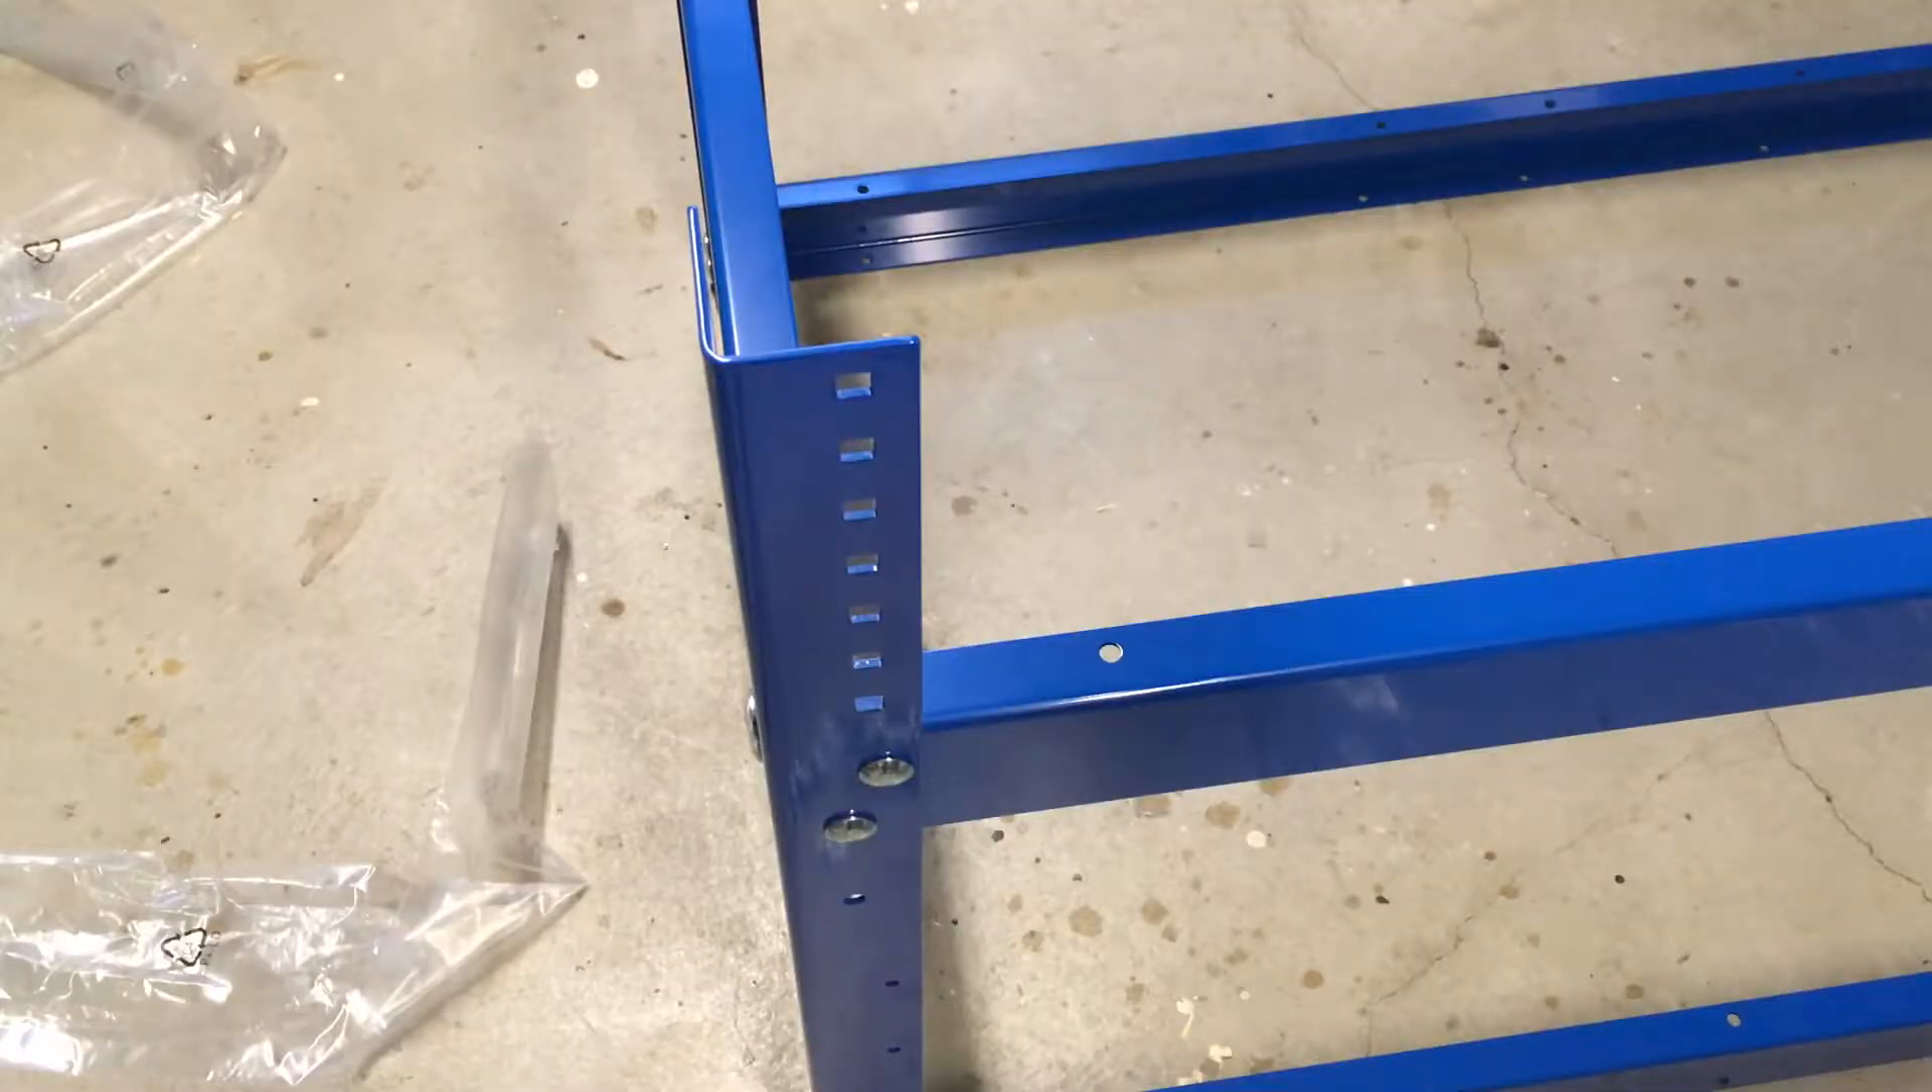Okay, I have the legs and the rails attached.